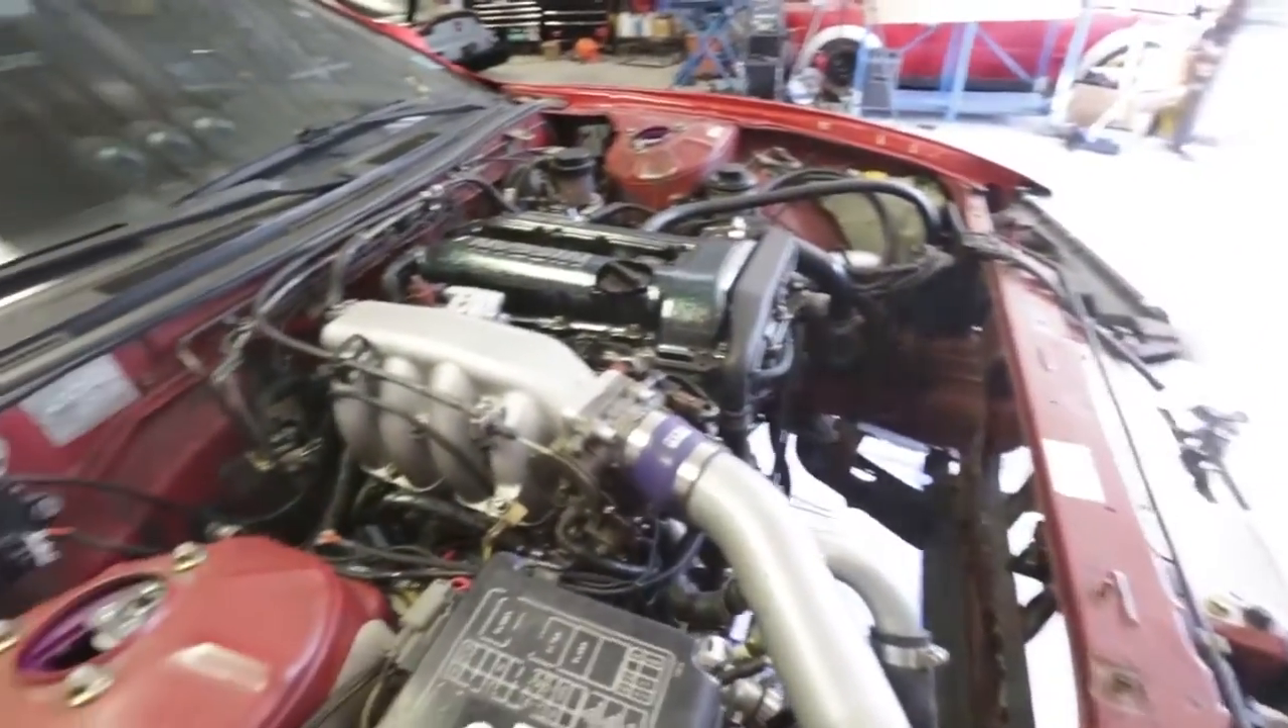As it sits, the engine's all back together. I've pretty much installed everything minus the radiator, which I'll get to in a second.